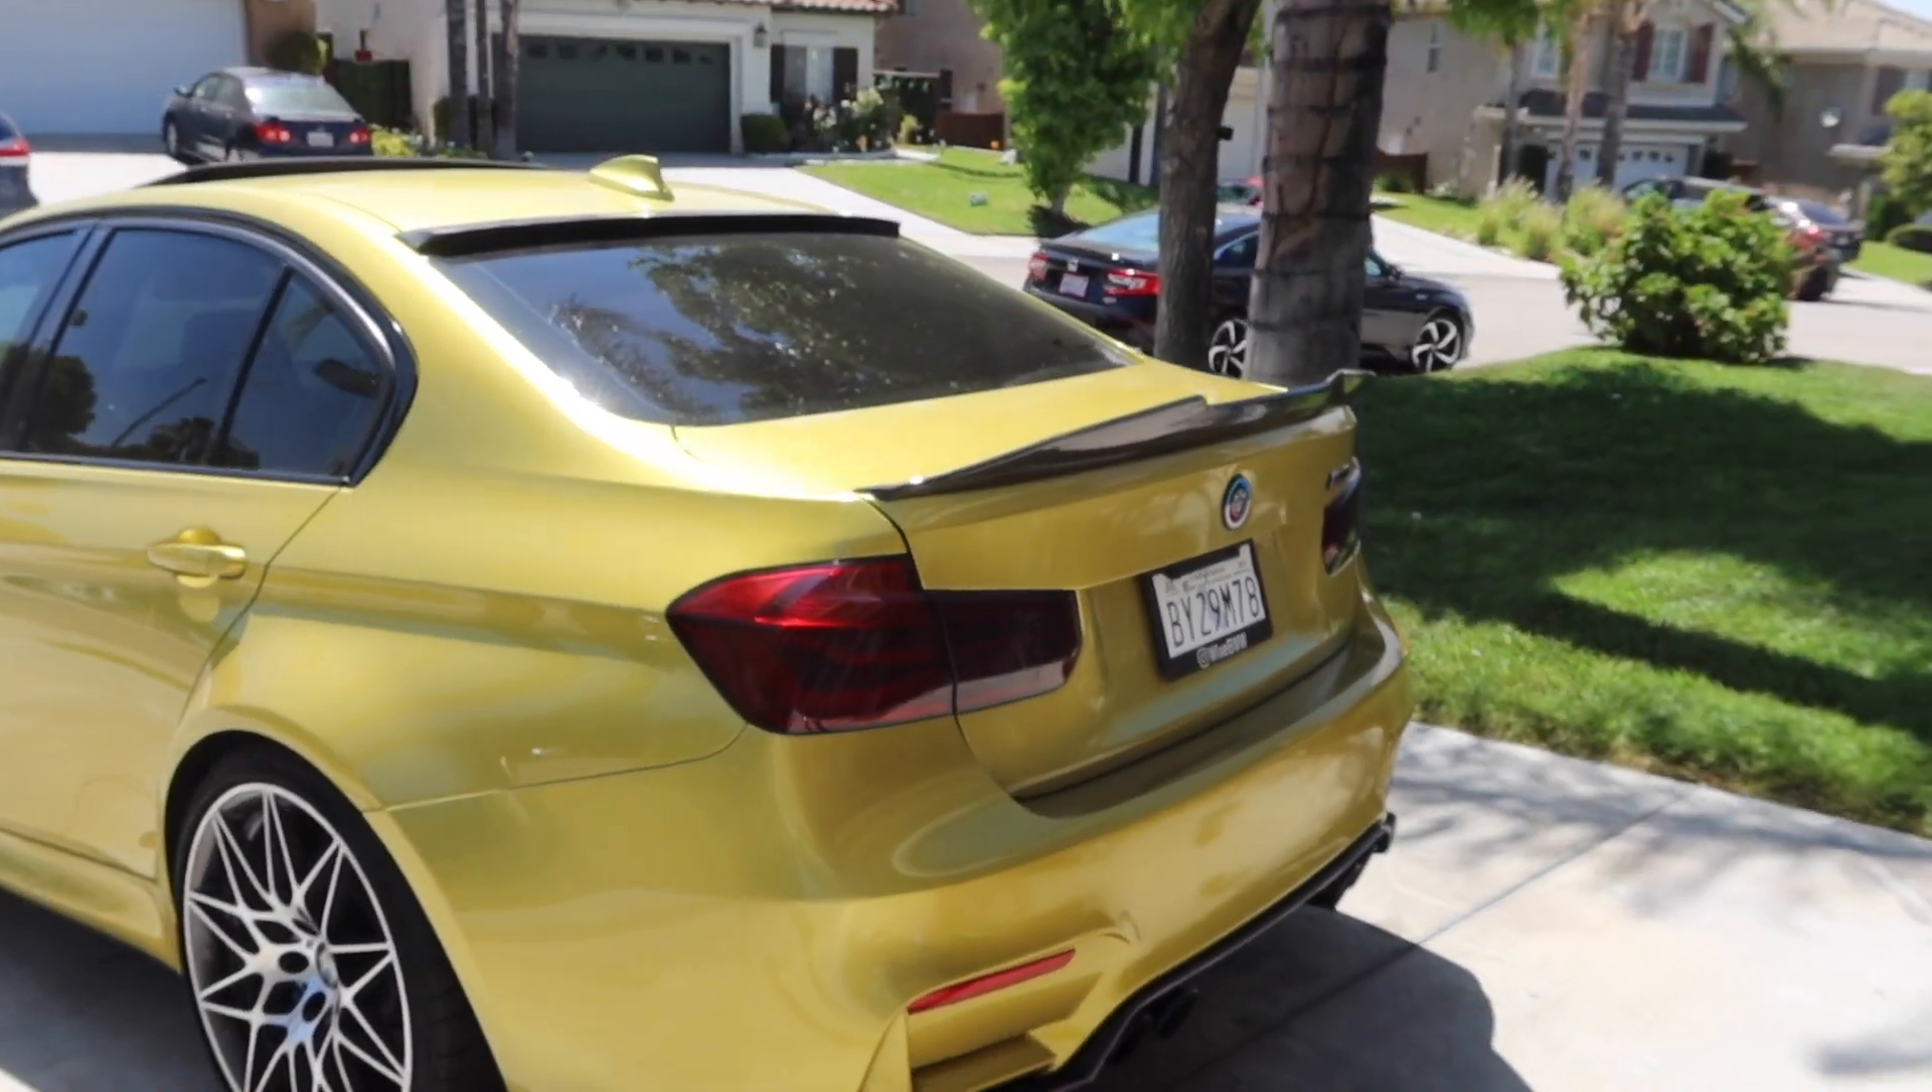This is the final product of the spoiler.